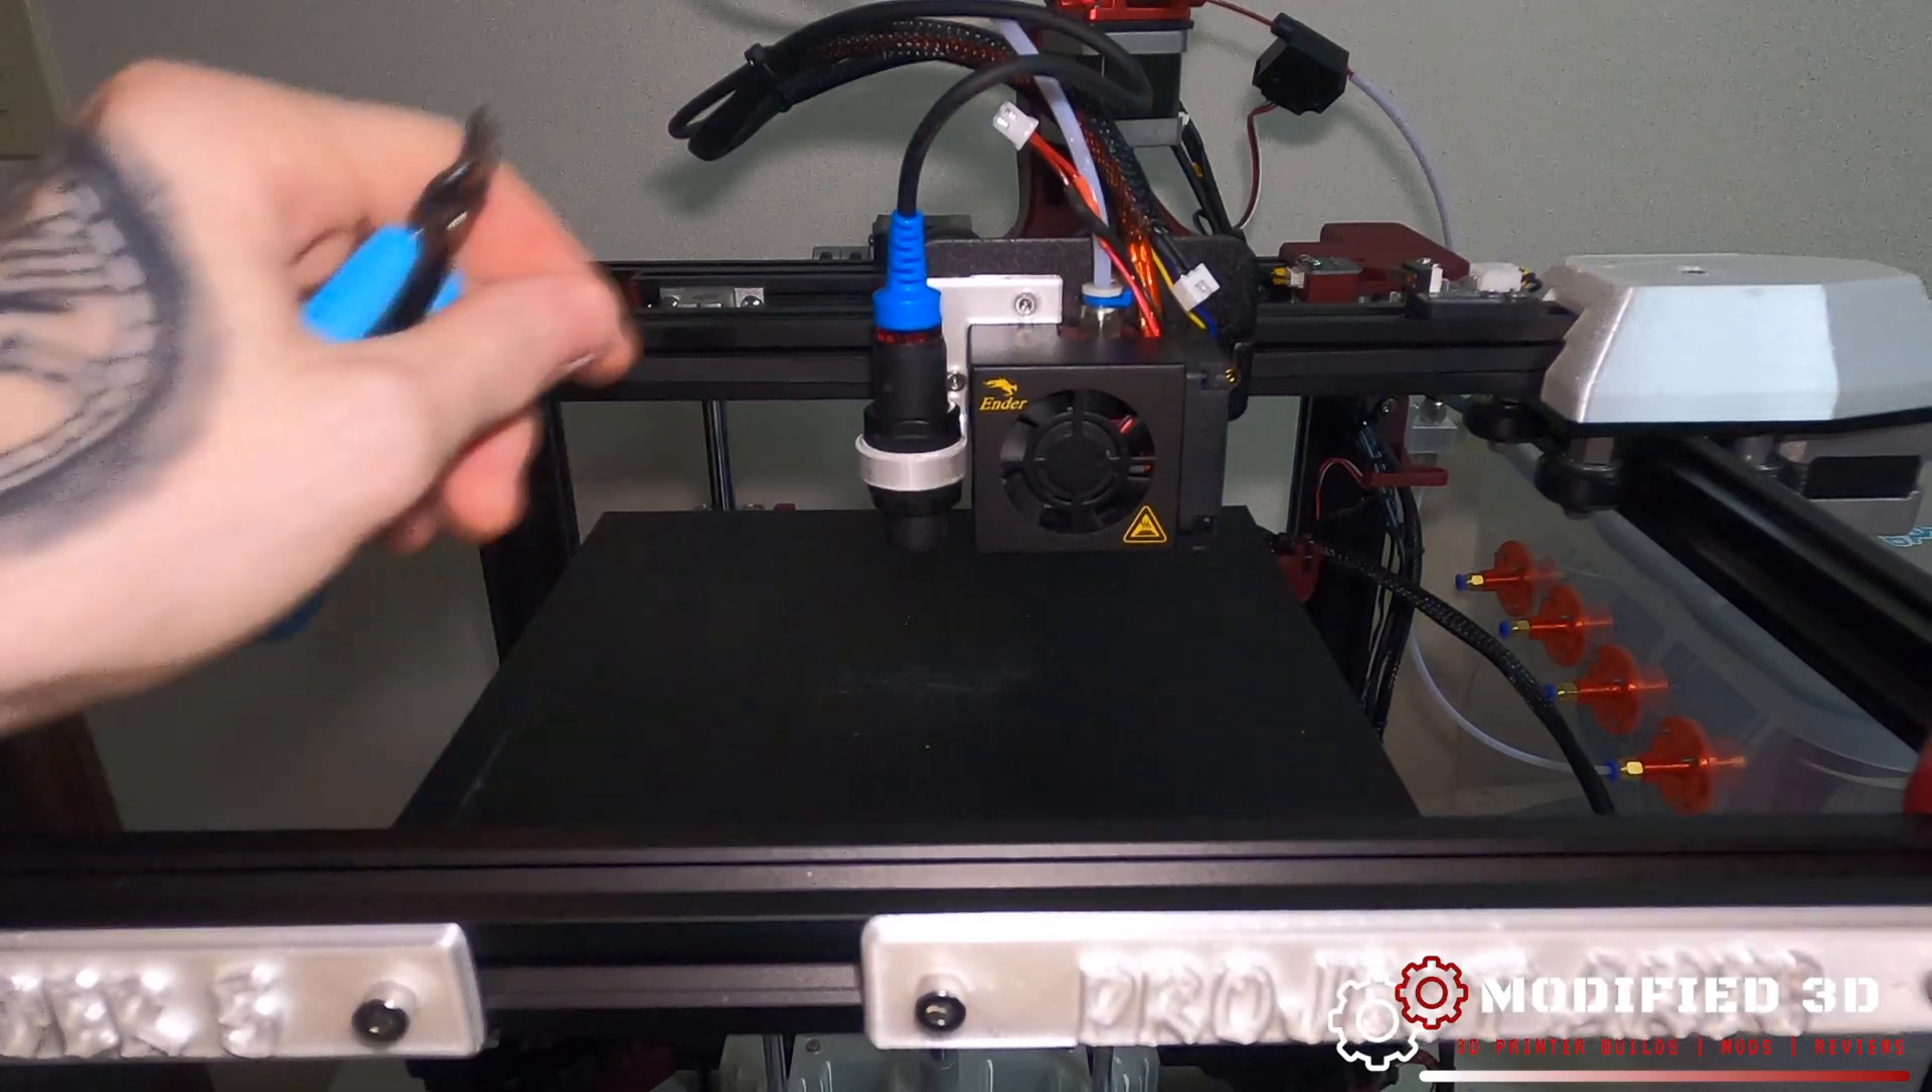All right so we got the fan shroud back on.